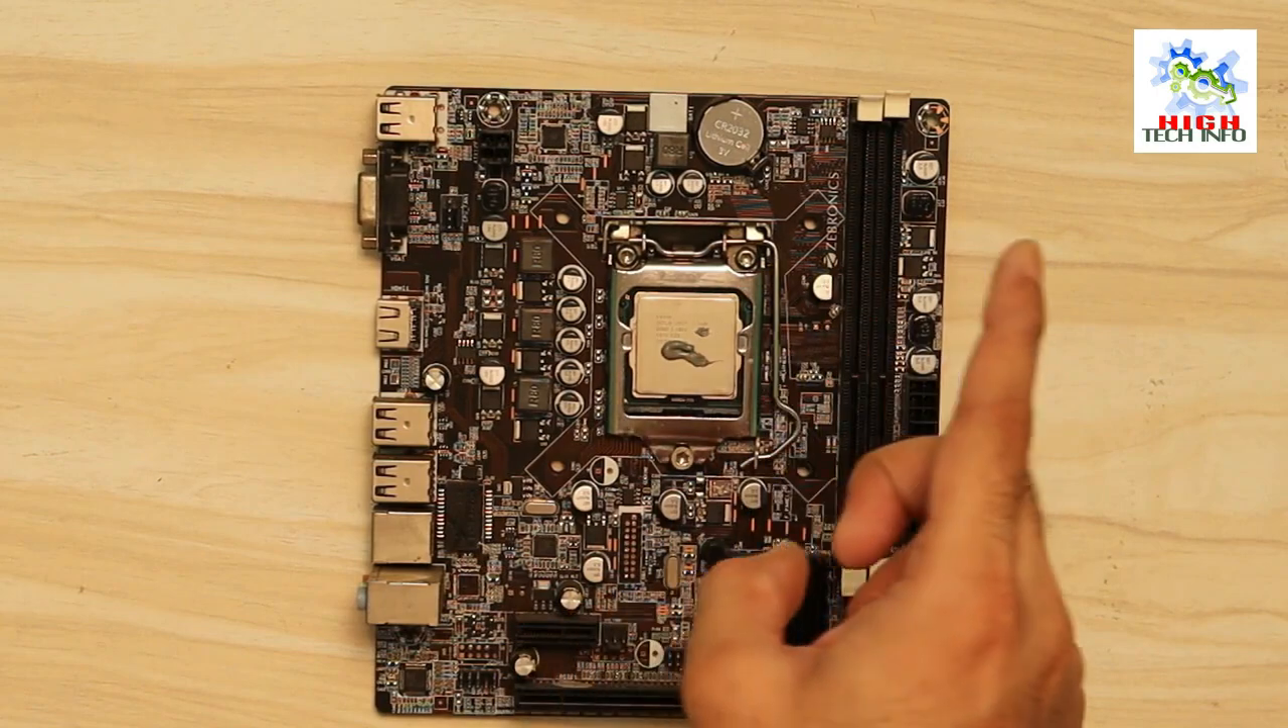तो हमने इस motherboard में लगा लिया है इस processor को और processor के उपर हमने लगा लिया है इस thermal paste को।